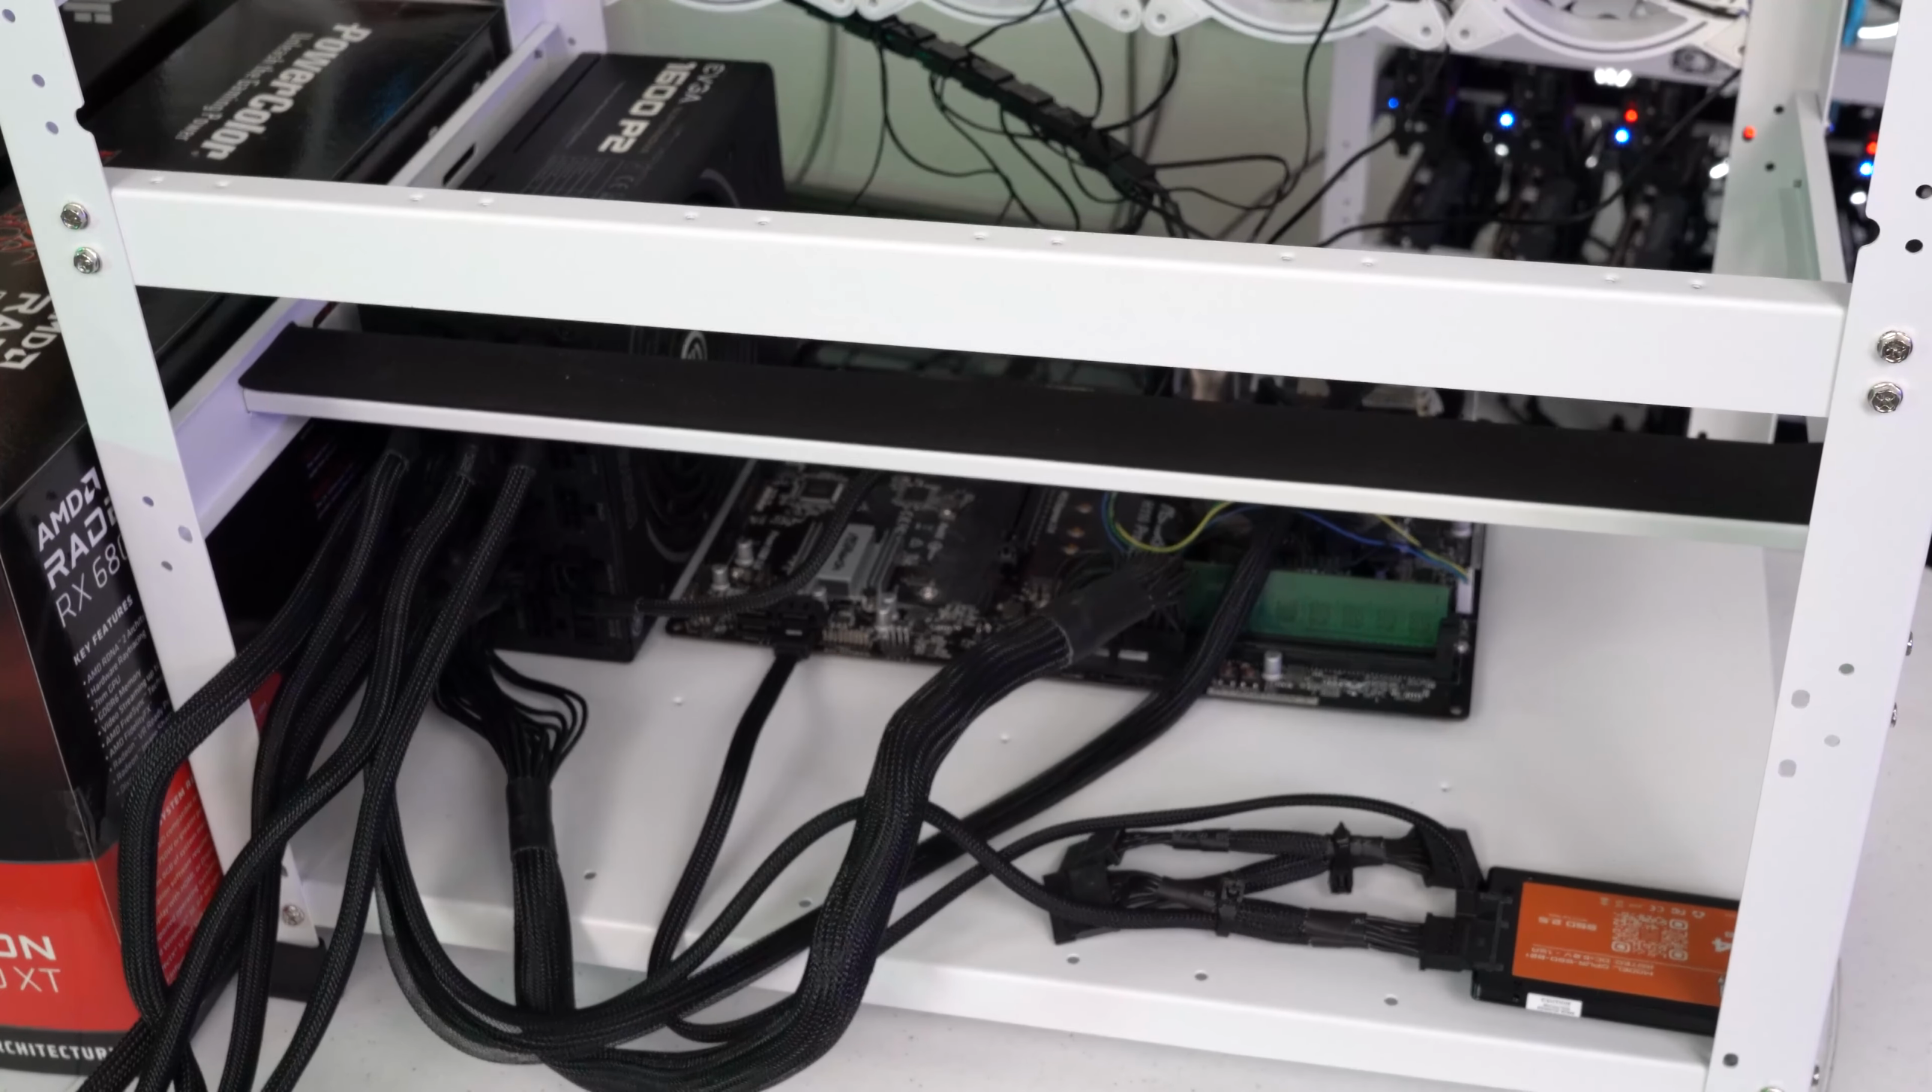We have everything, uh, installed on the mining rig, except for the graphics cards and risers.